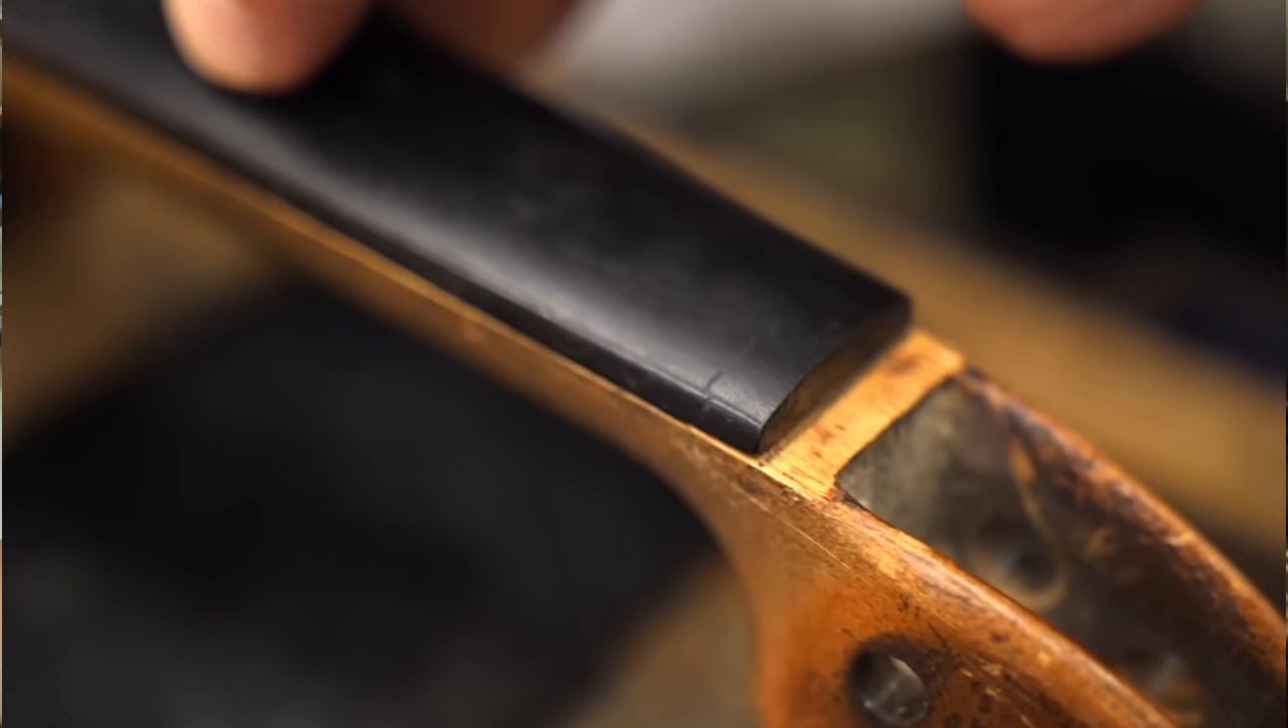Oh the fingerboard doesn't fit at all look it's too small for the neck.